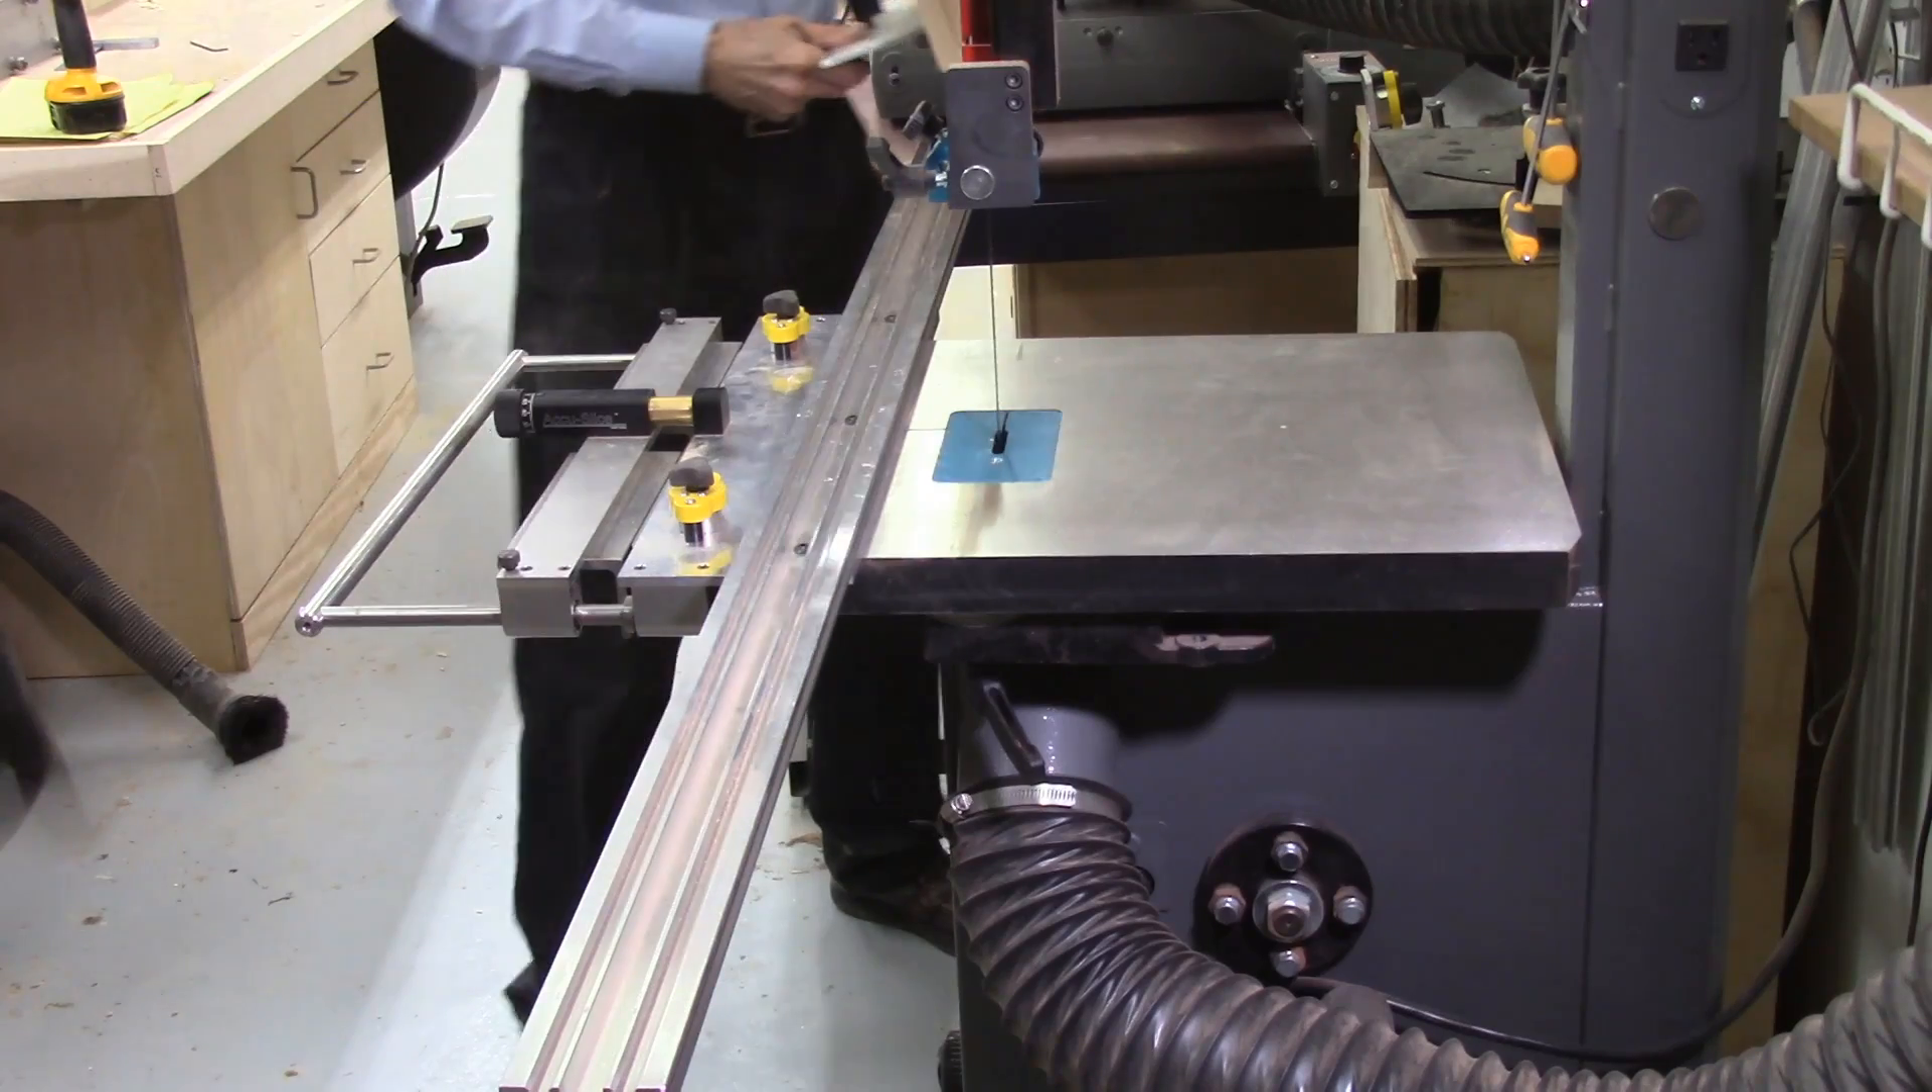Now I have attached my five foot rail to my system.